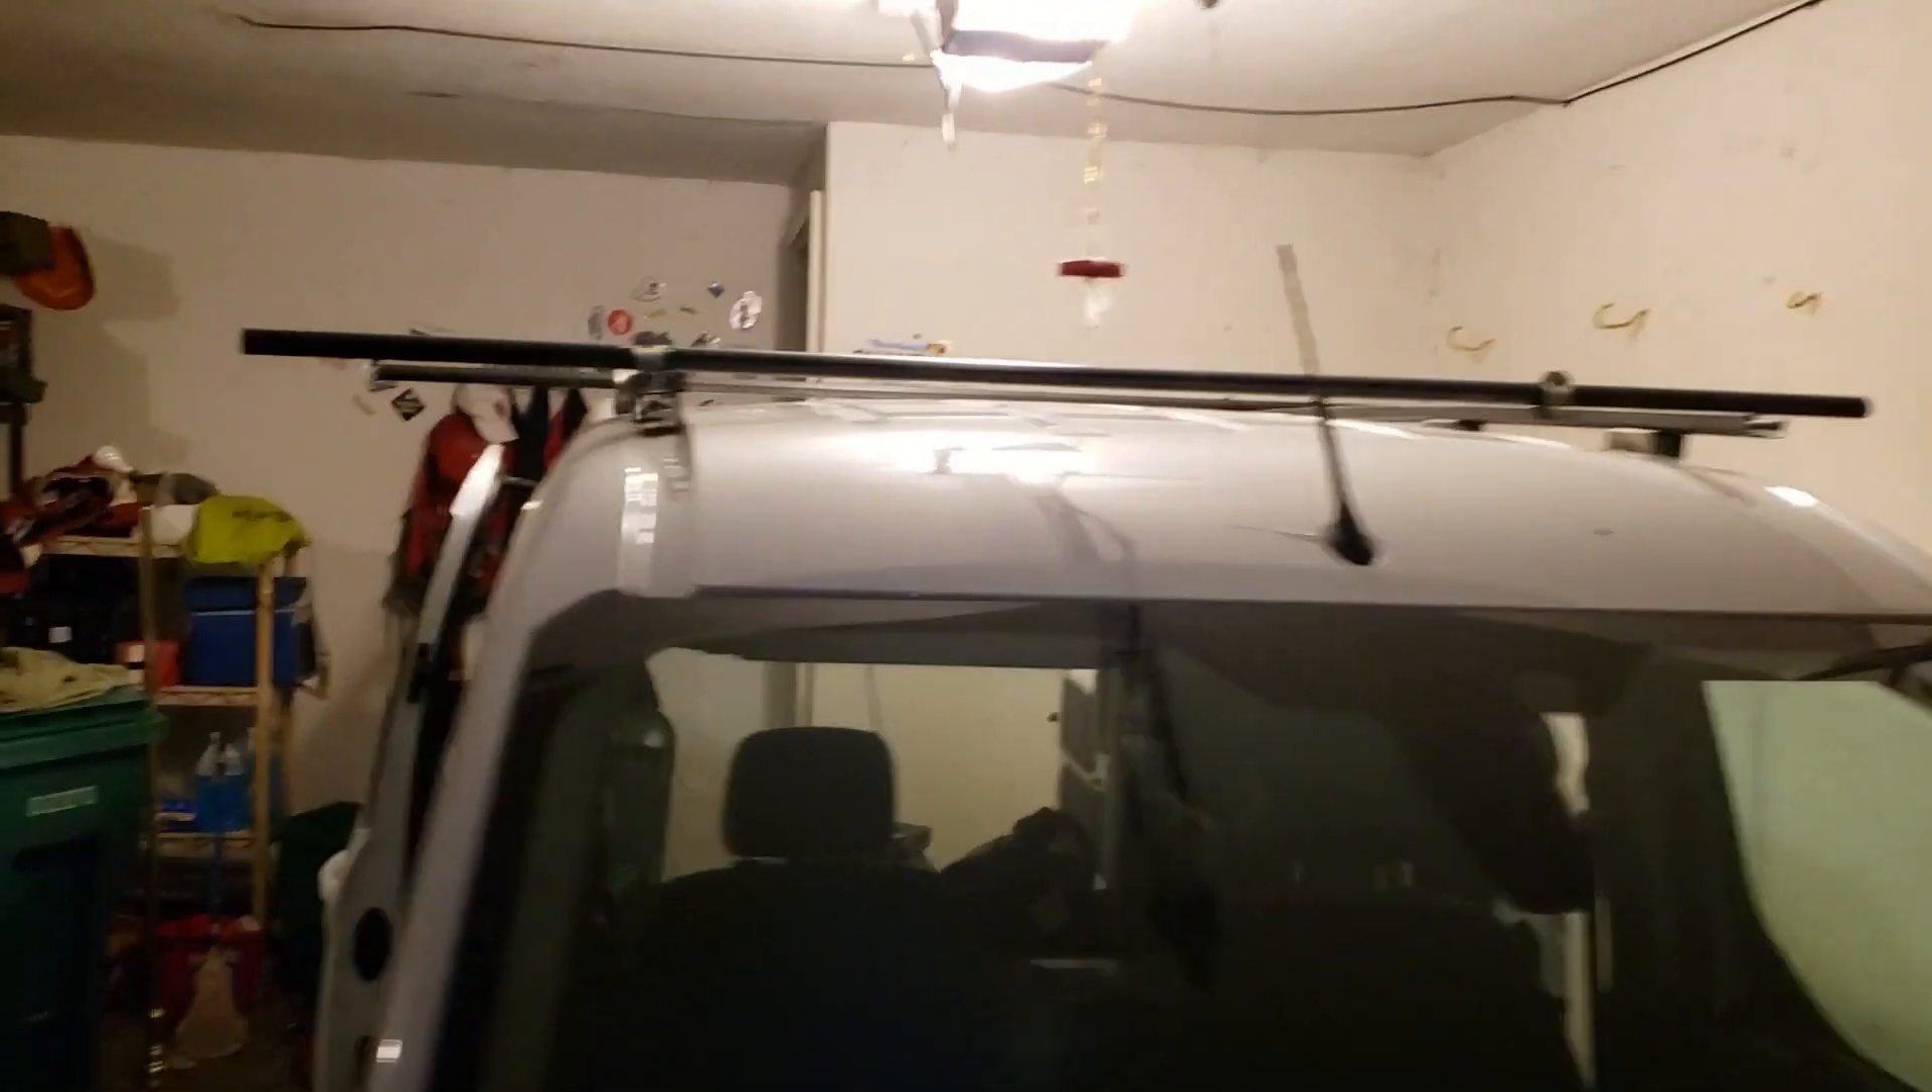We got roof racks loaded up, looking good, painted and mounted.